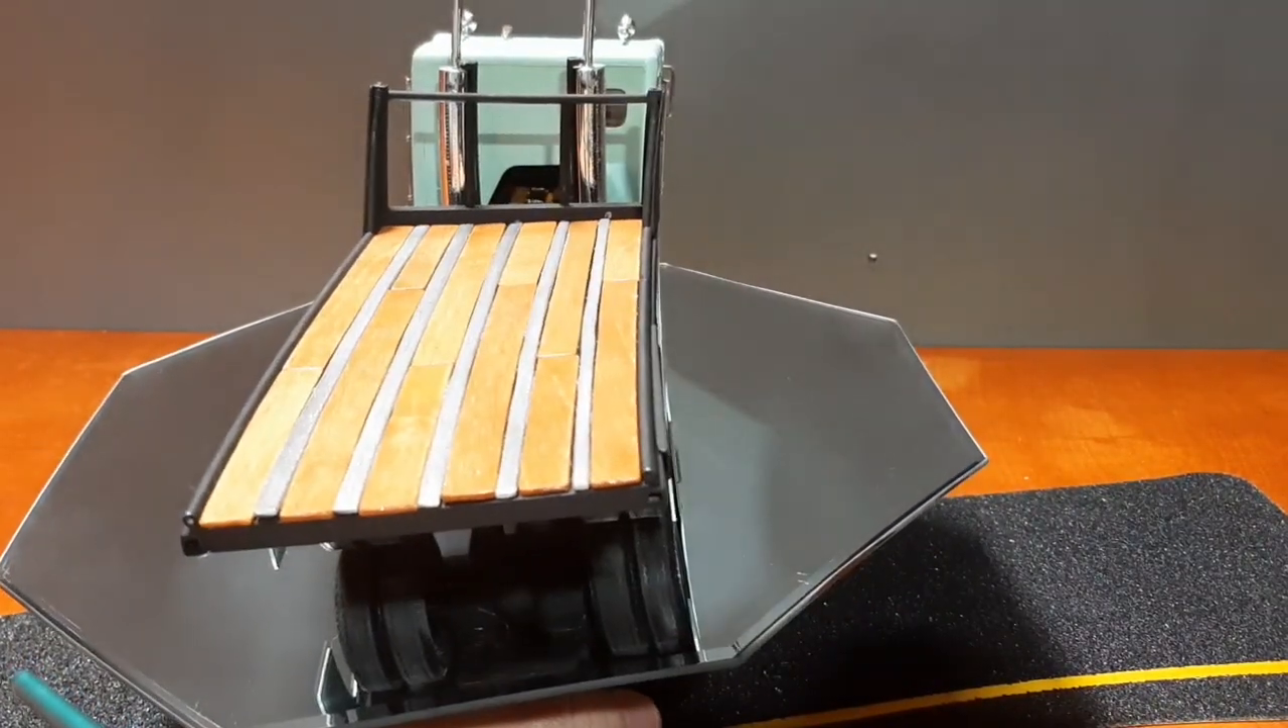But you can see I did get the wood grain bed put in.